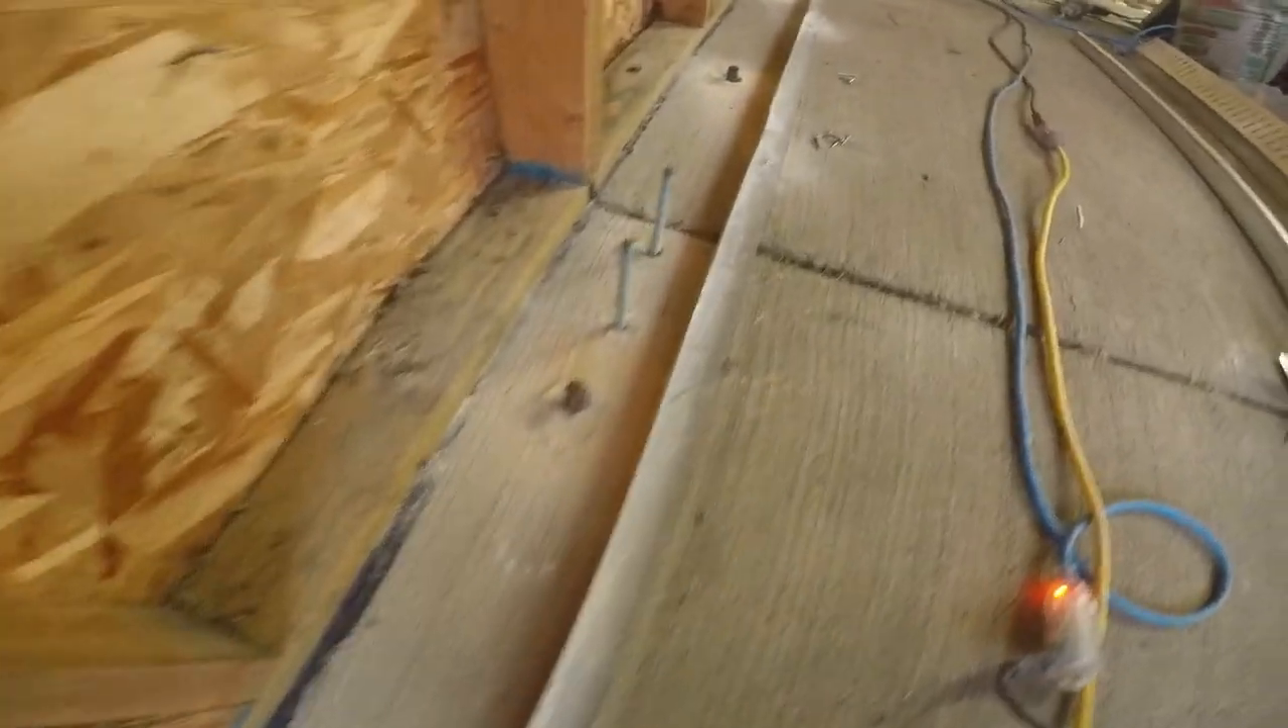So you can see we just drilled in the rod so that we can fasten our bottom track to that so it is set in the concrete.